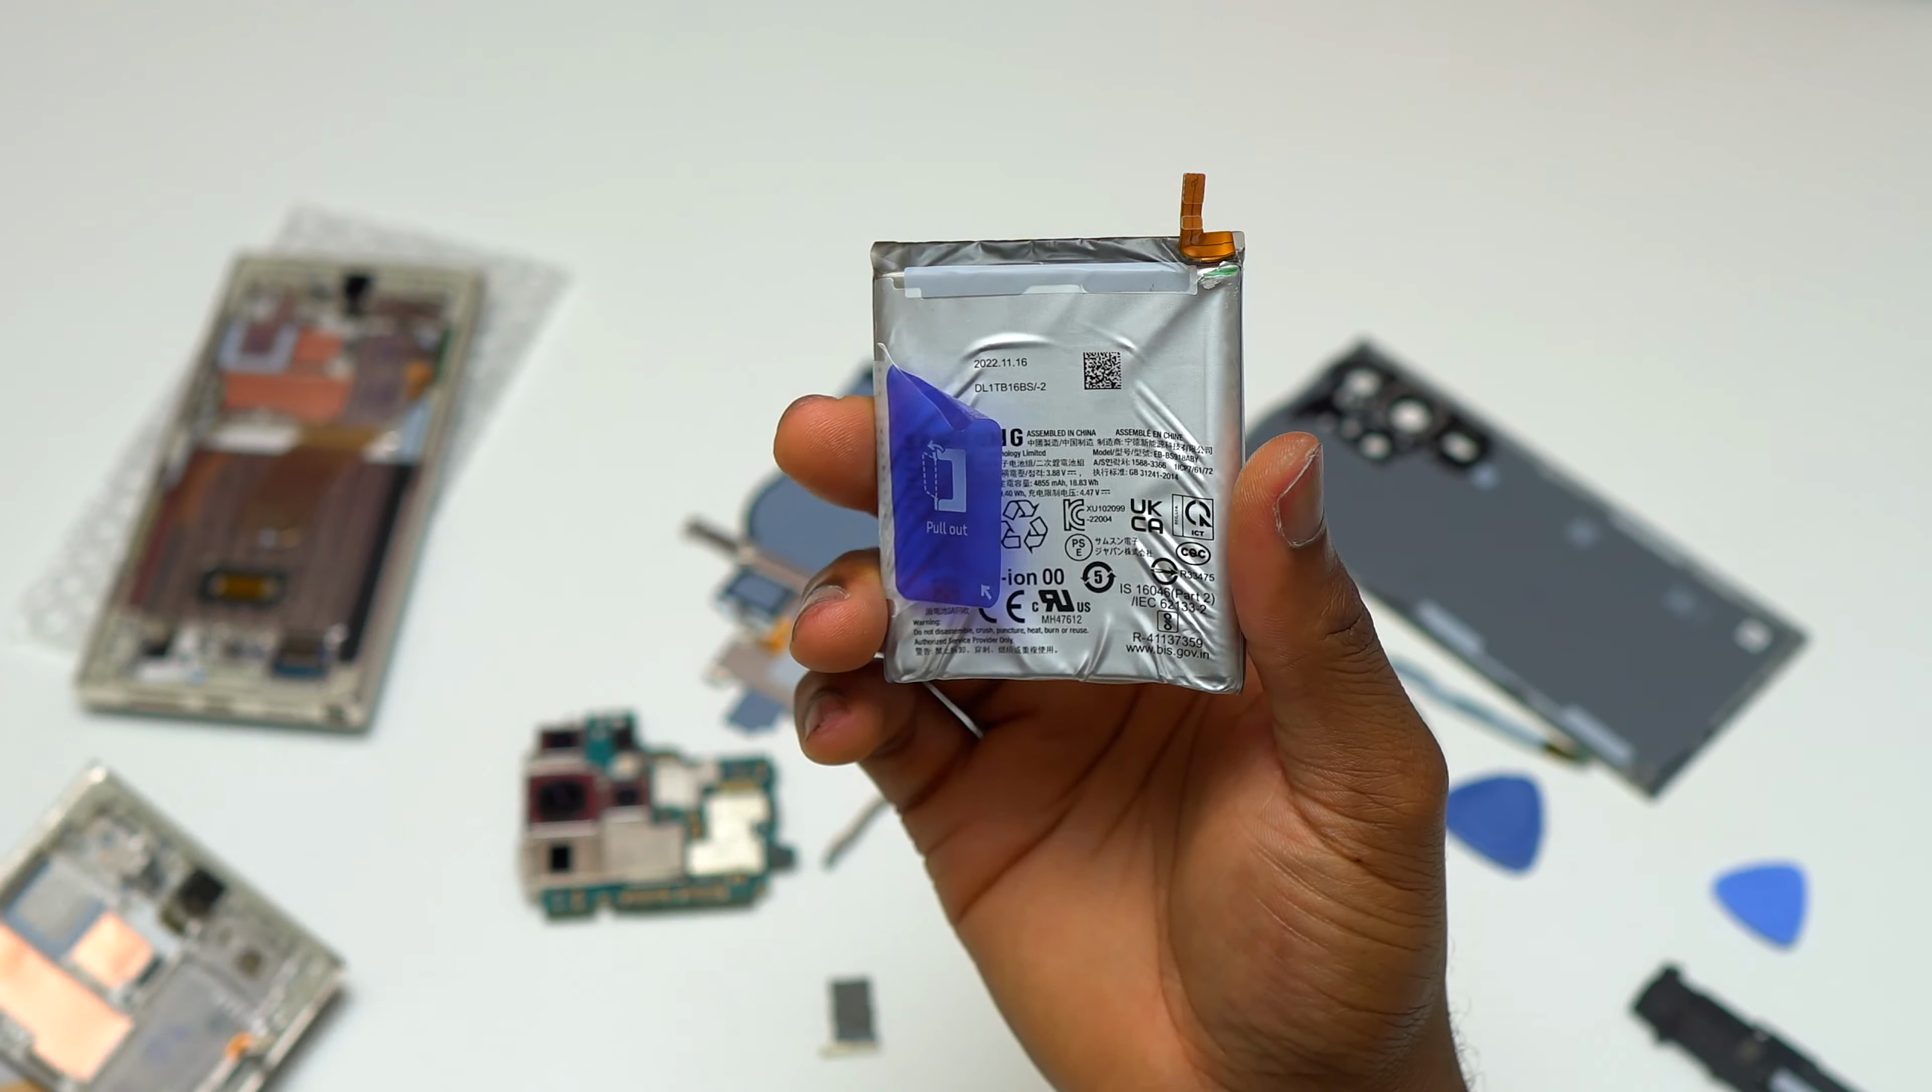You can see the battery is already out of the frame of the device.